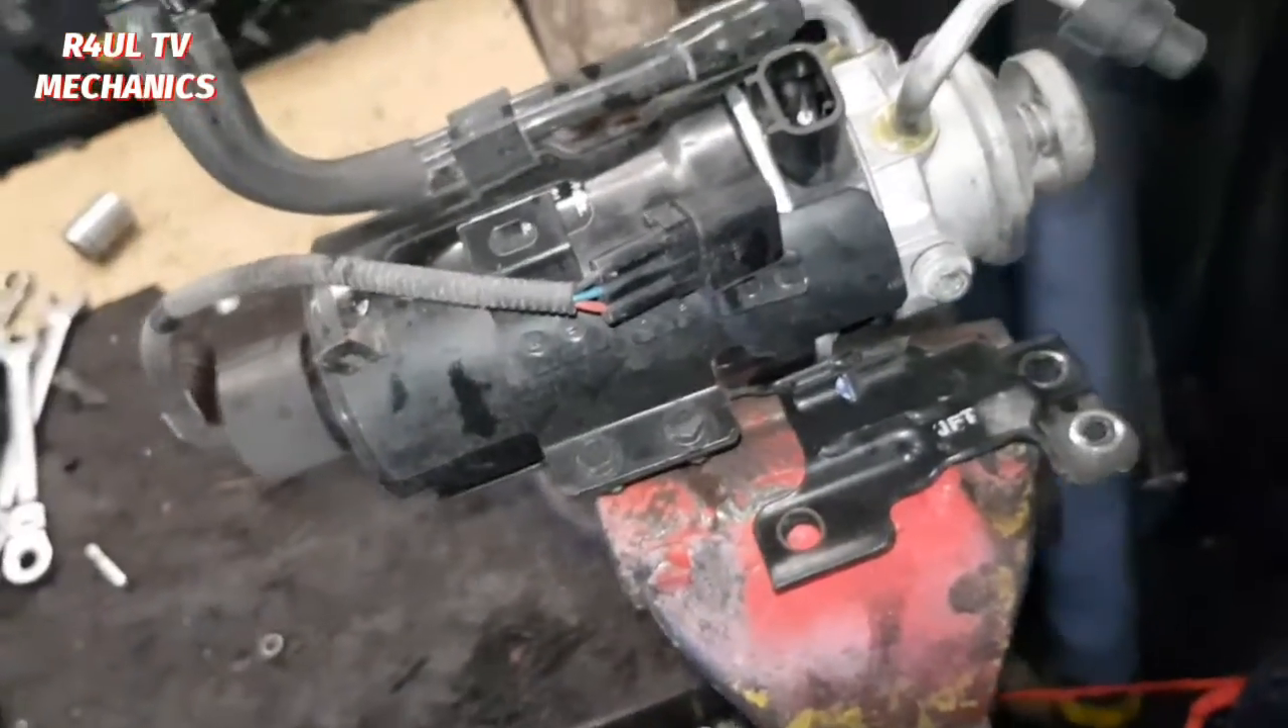The fuel filter is totally off the car.